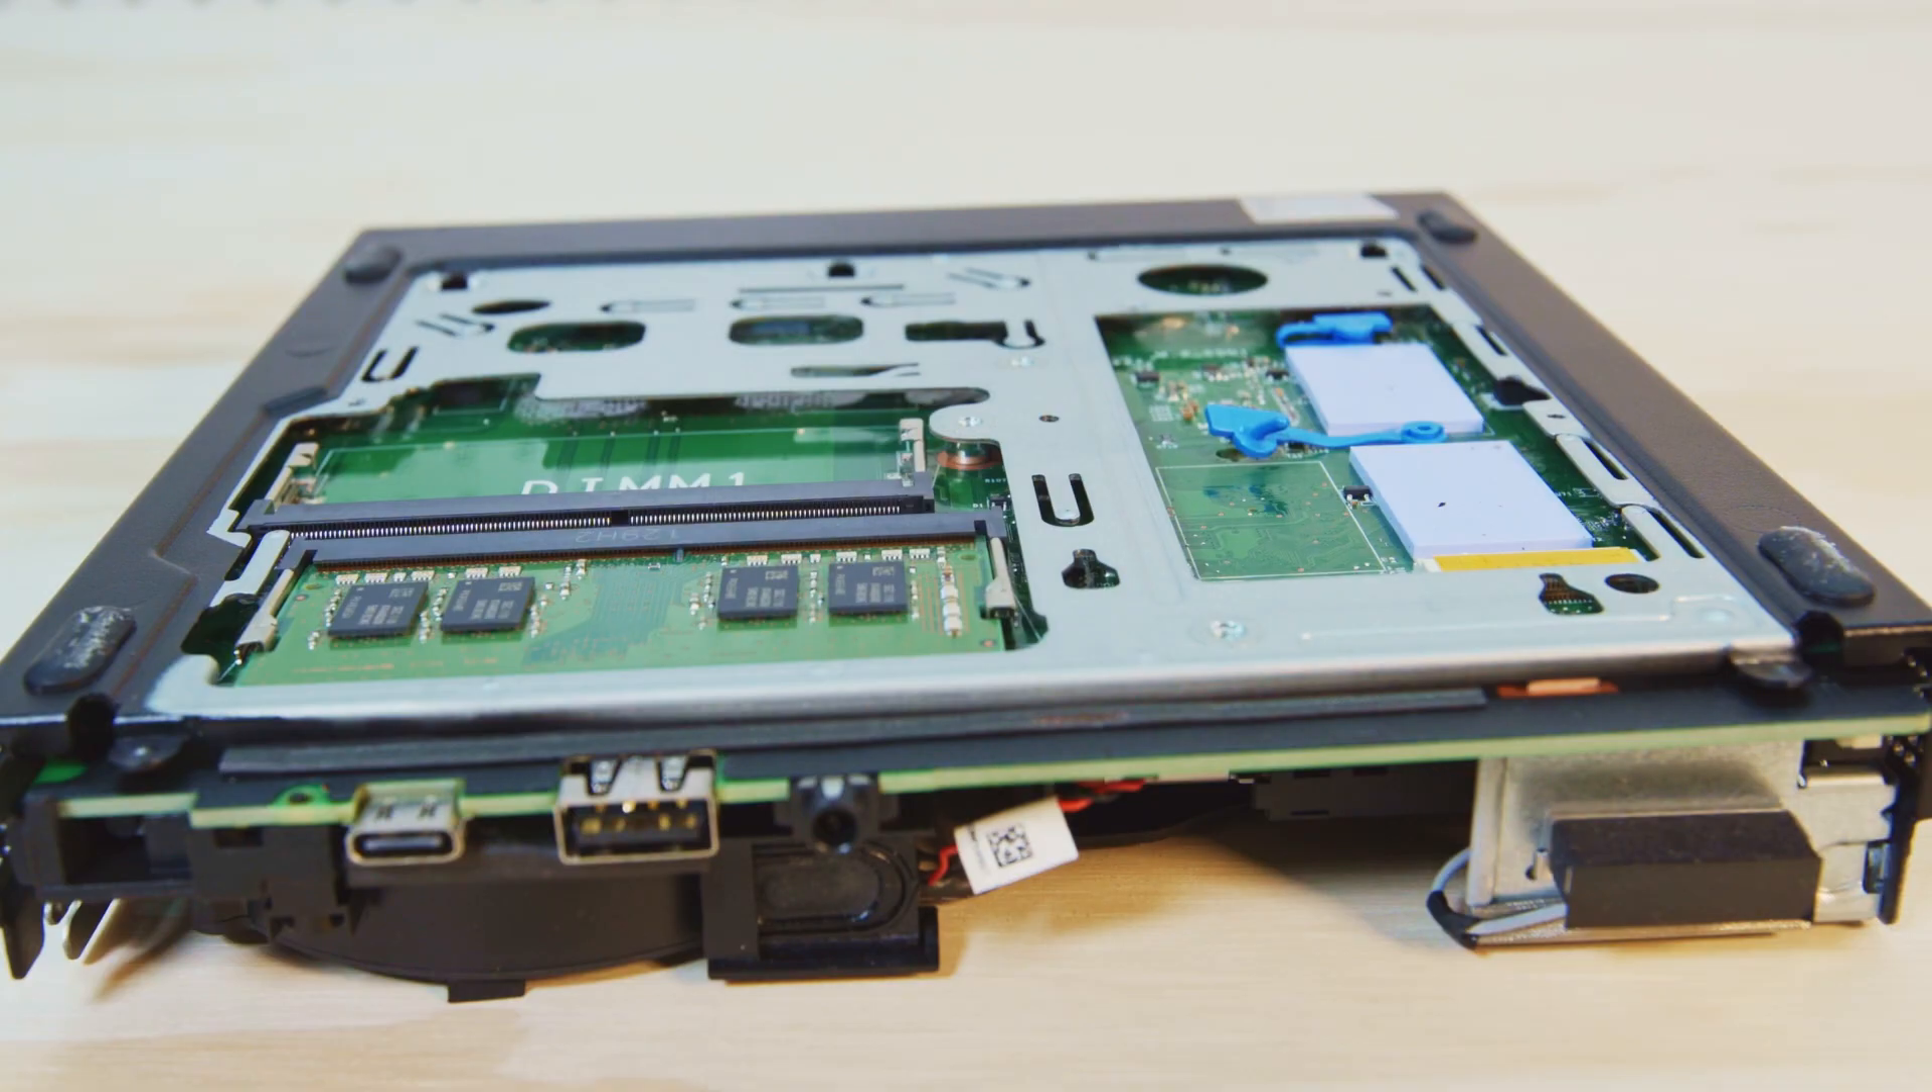At this point, you should be able to see the actual RAM that you're going to be replacing.